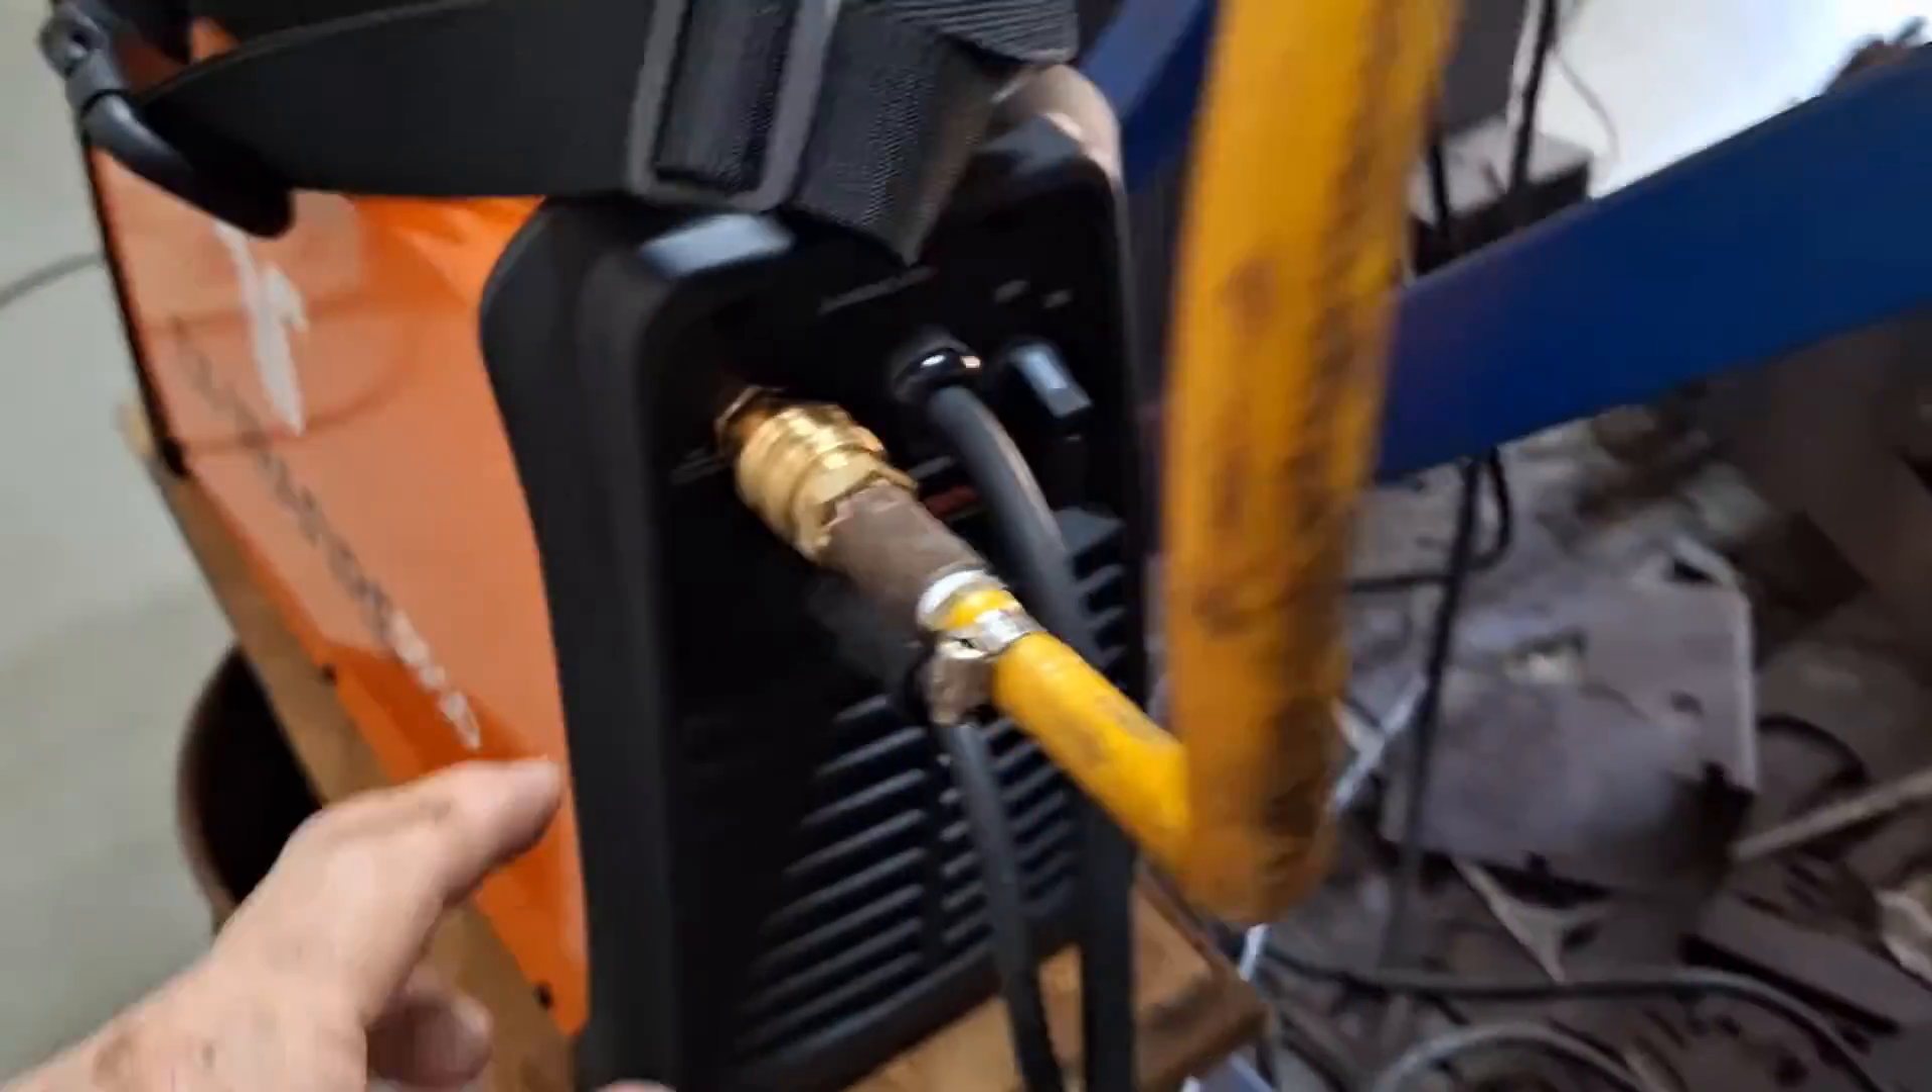I've also got the airline connected into here.